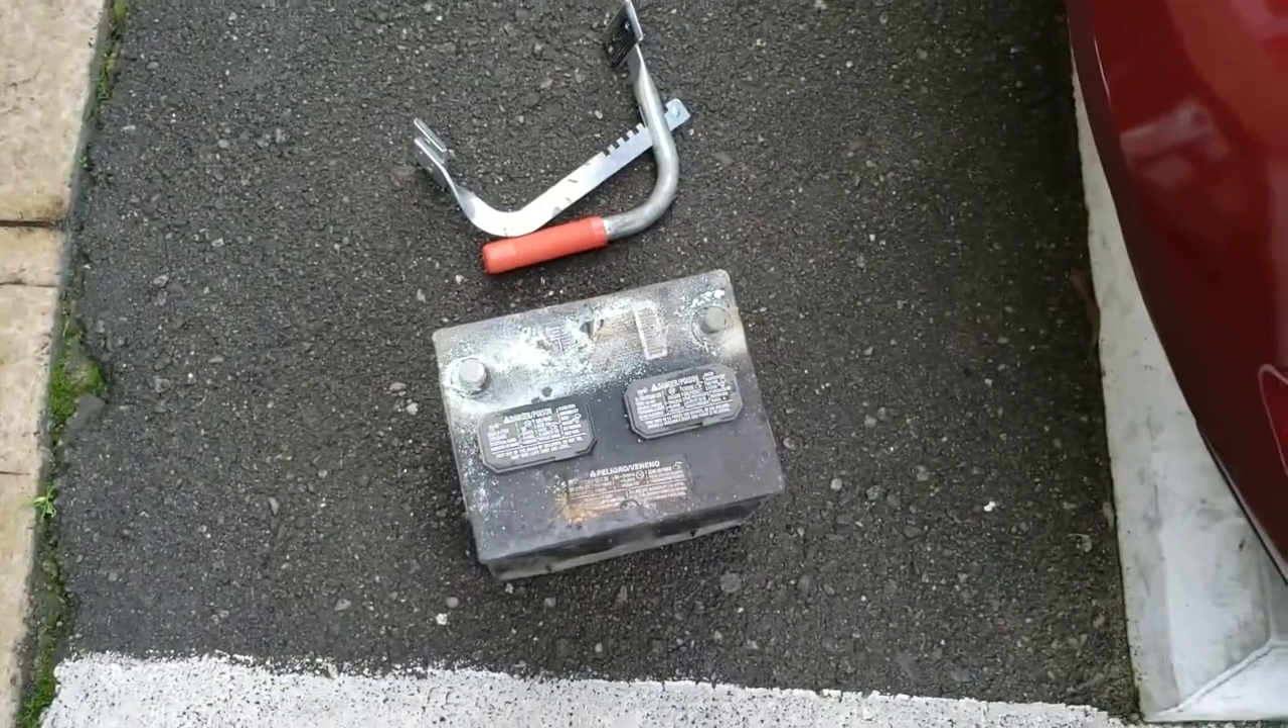And, out comes the battery. And, it's ready to install a new one.